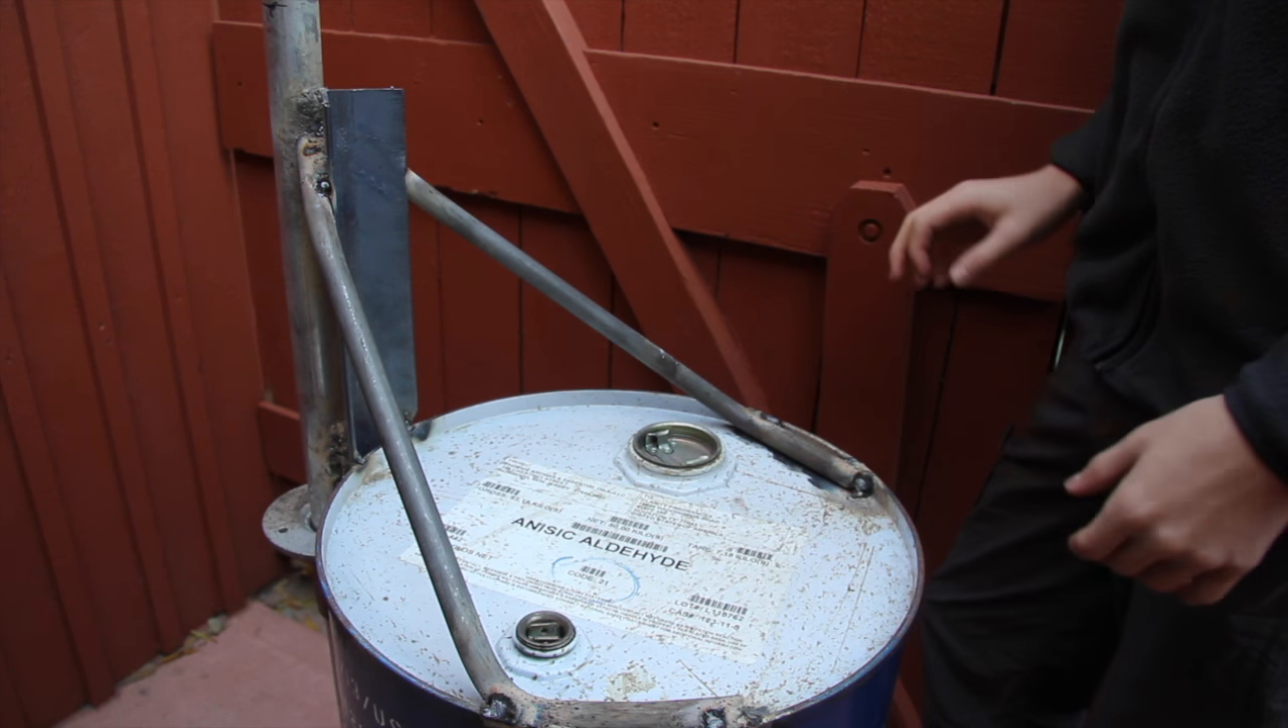So we just added two brackets for support so the weight of the concrete will not tip the lid at all.